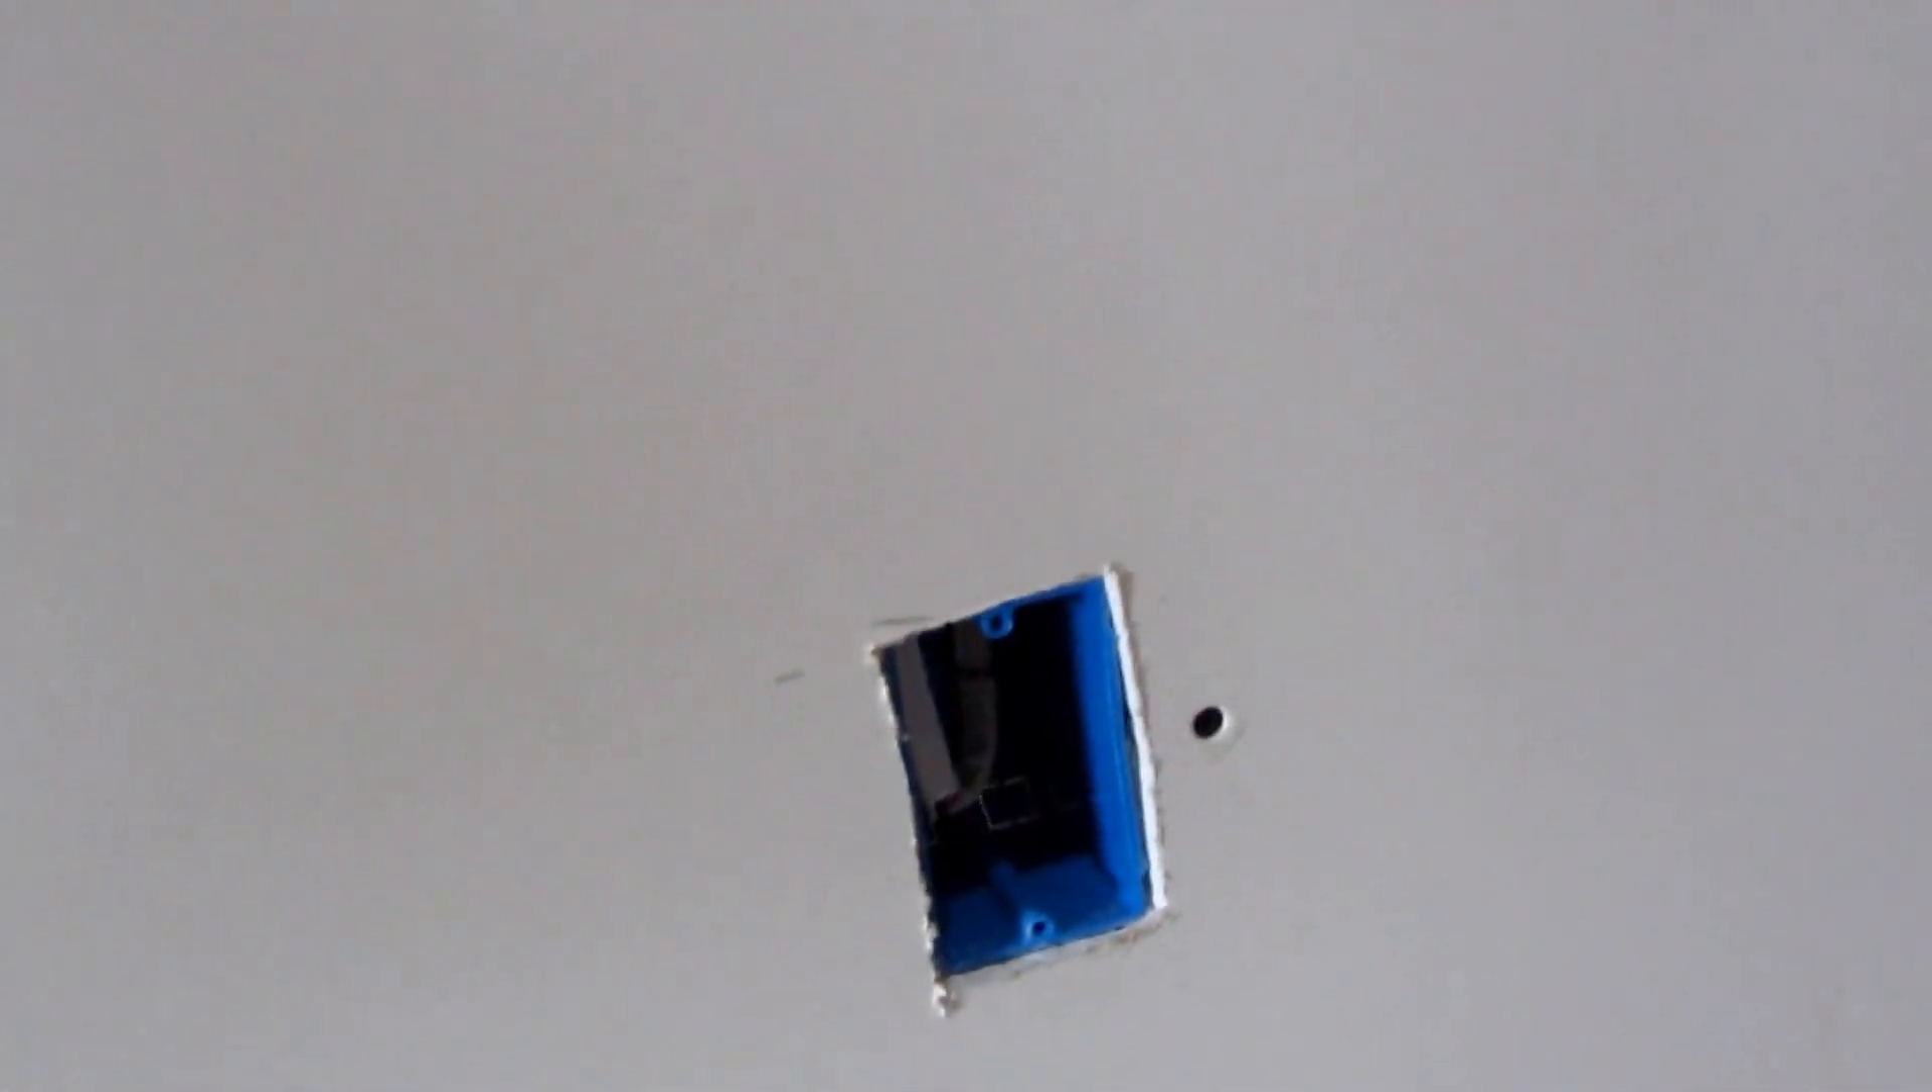I don't have the stairway lighting installed yet.